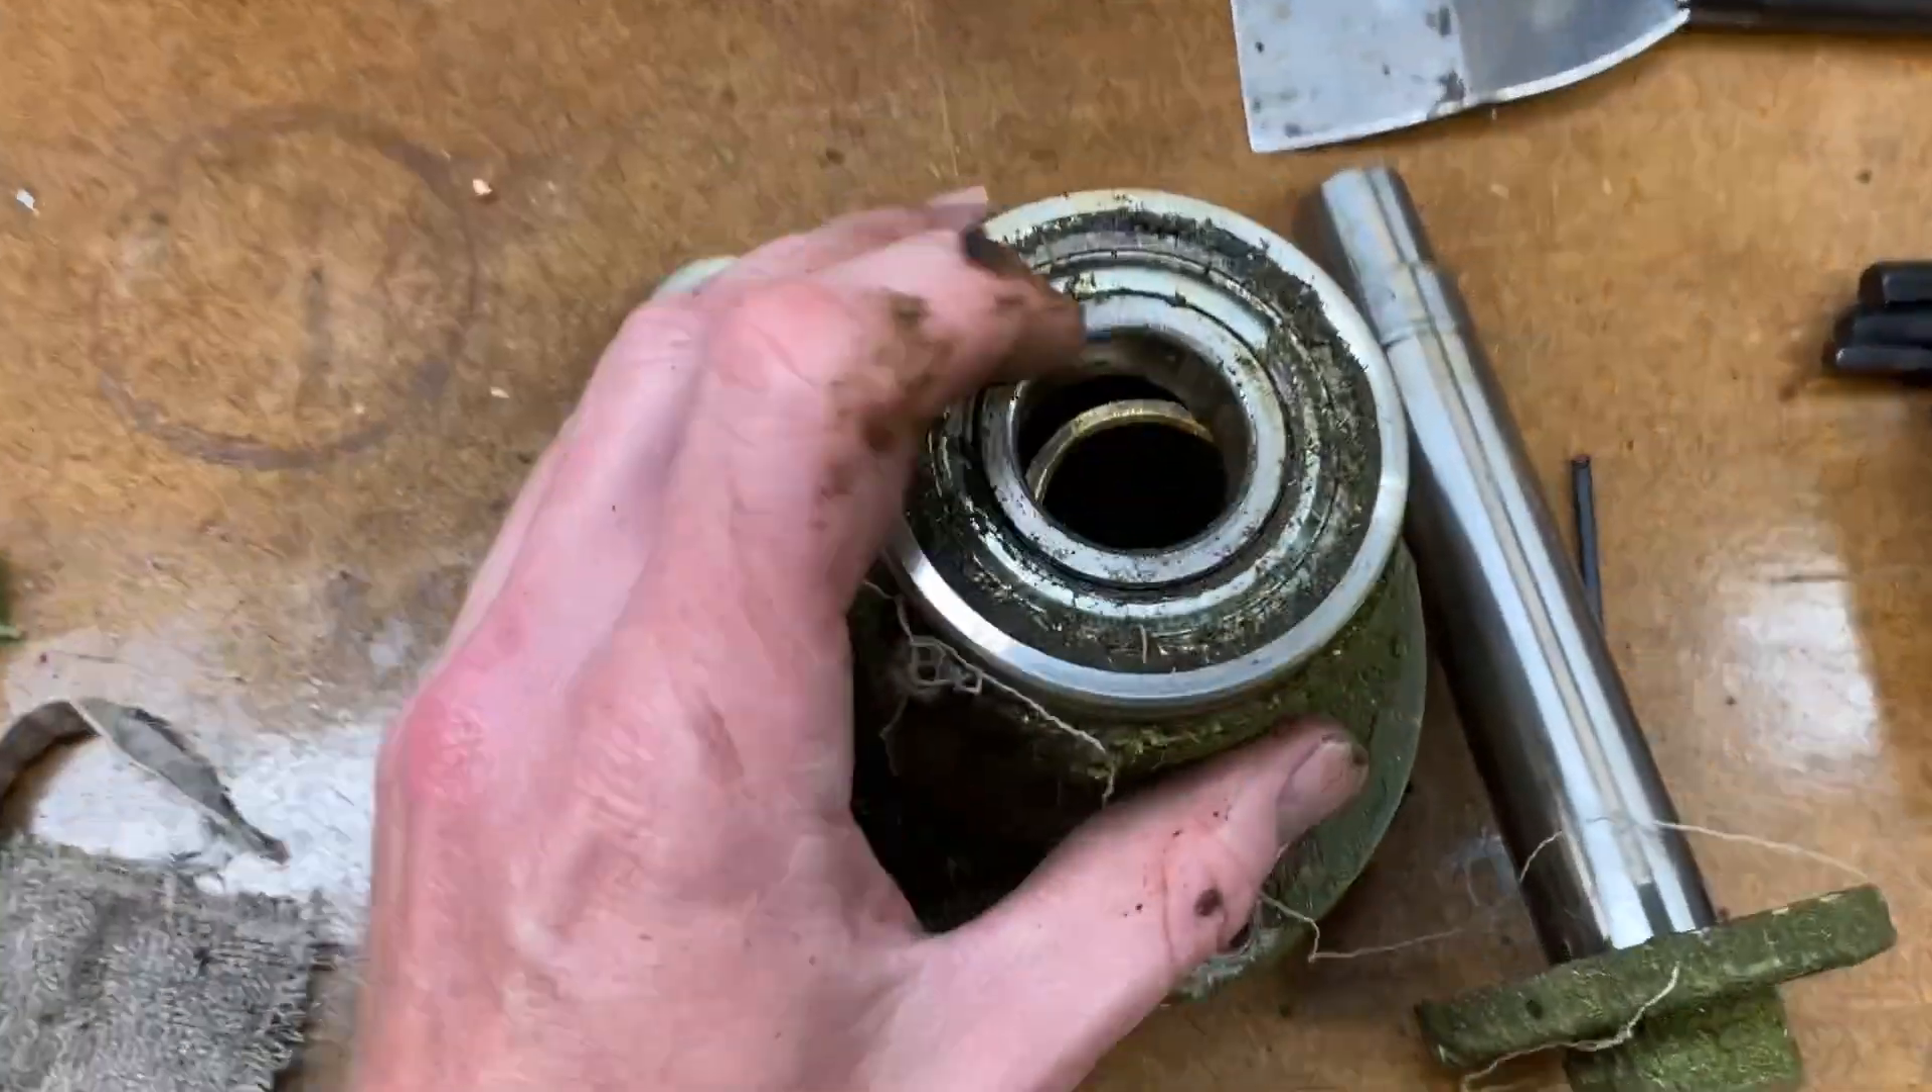Okay, so all we did is we took two hands, no tools, and we had pulled the center shaft out the rest way out the bottom.